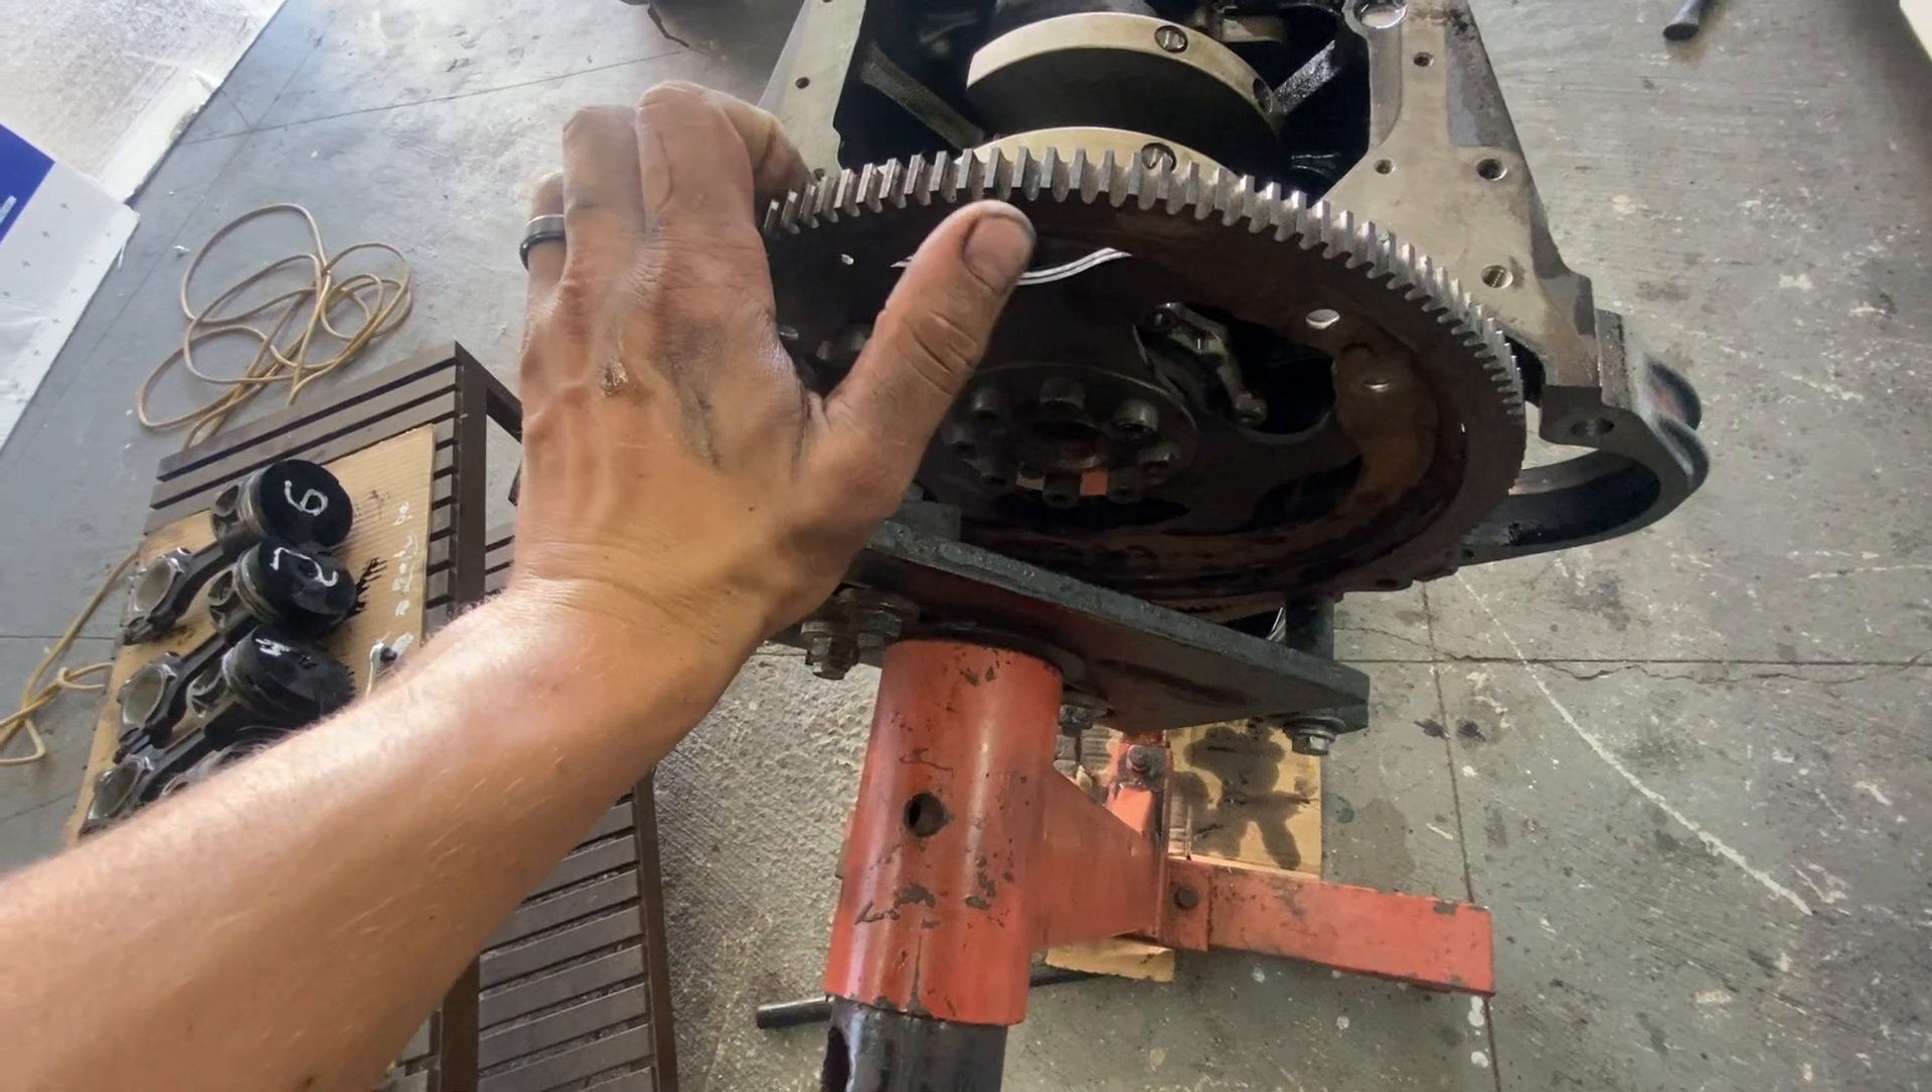I didn't take off the flywheel.